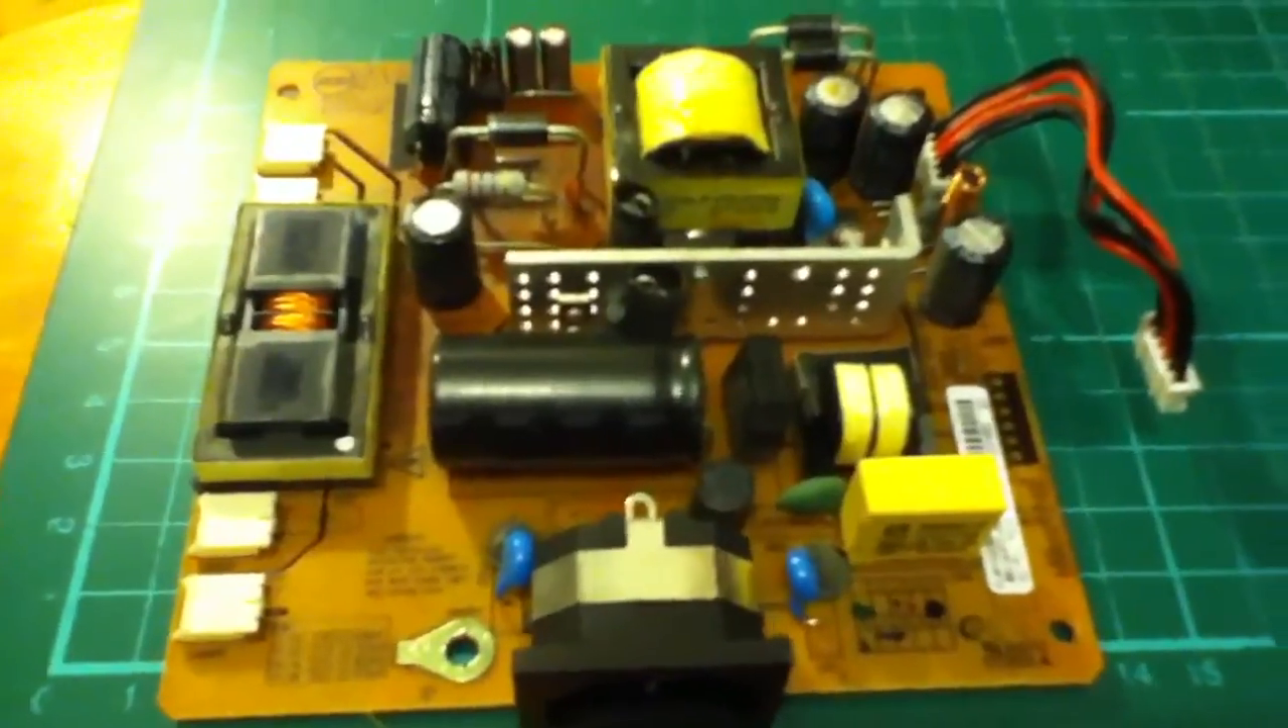So that's the board taken out of the monitor and it's on my bench now and I'm going to start replacing electrolytic capacitors starting with the ones that are obviously damaged.